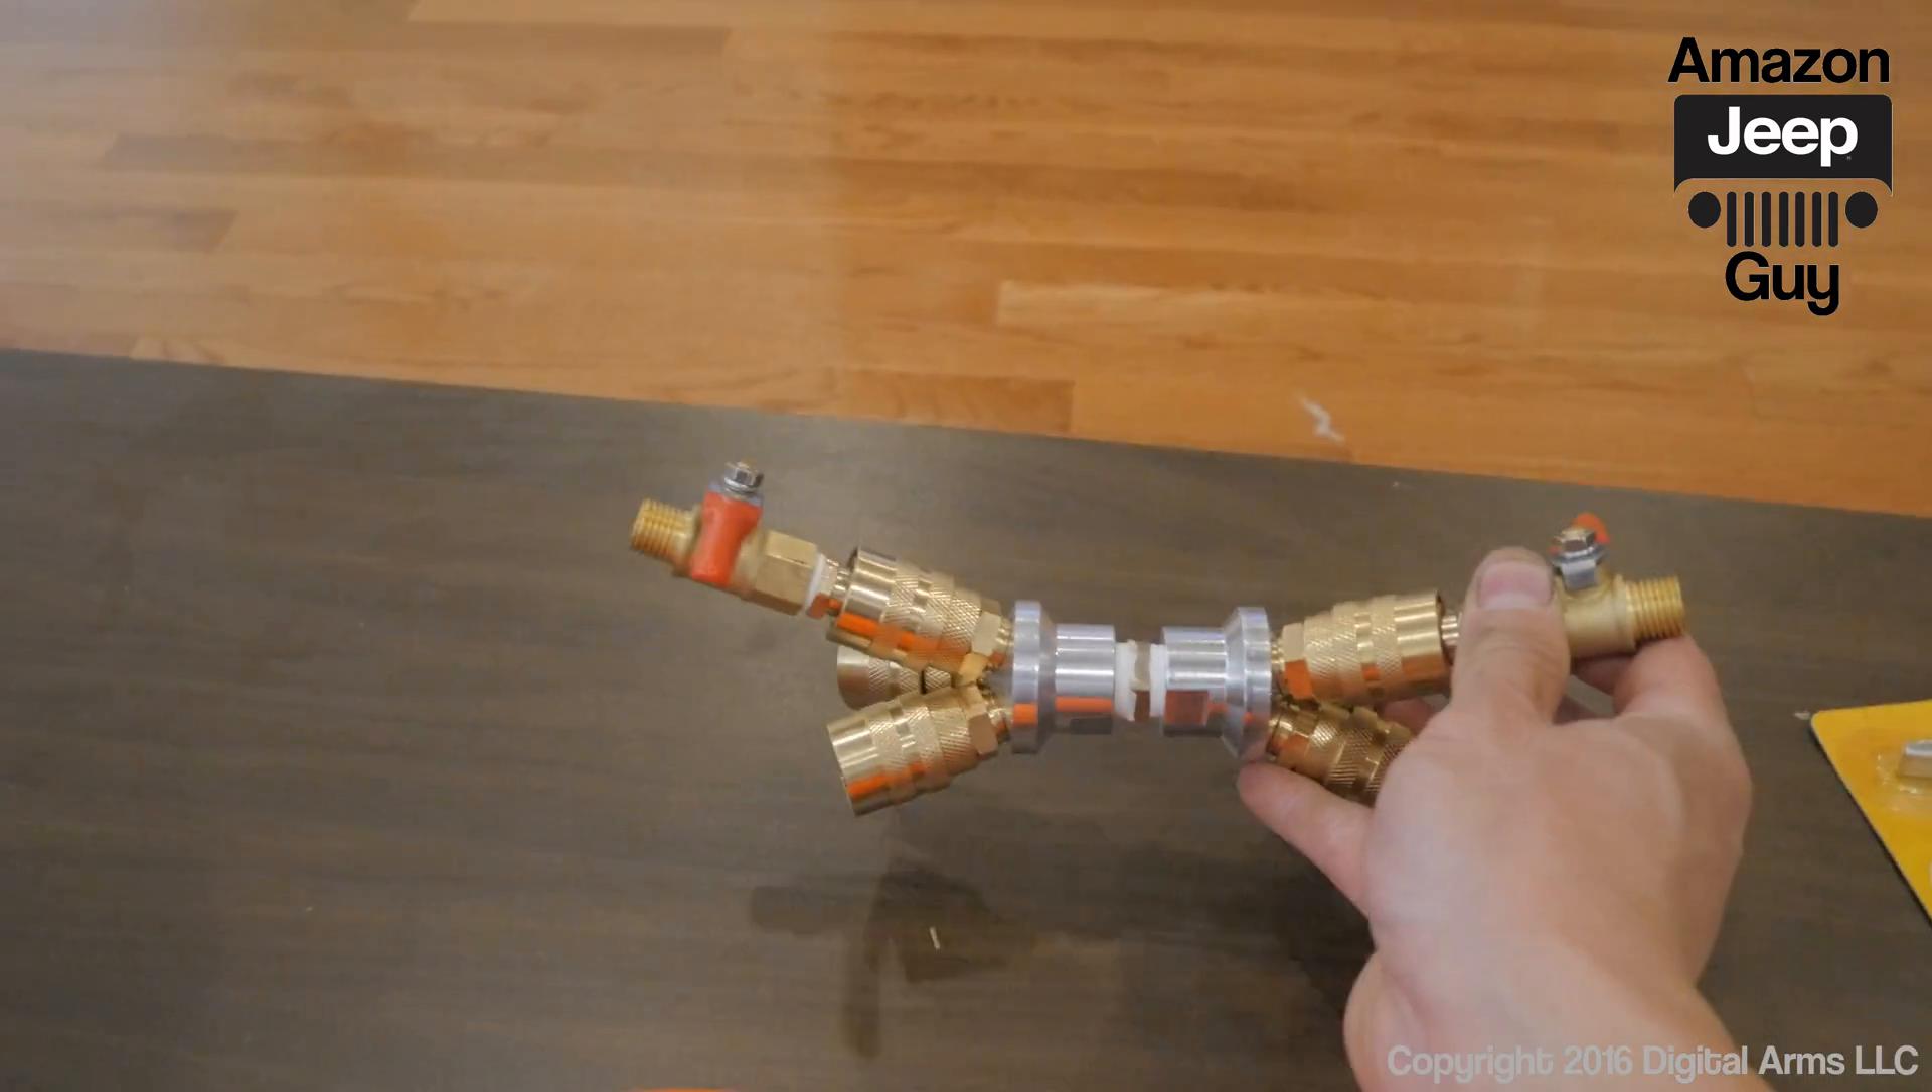Now I have both the ball valves connected to the disconnect portions so that's gonna allow me to essentially release the air very rapidly and I can do one or two or both if I want to.